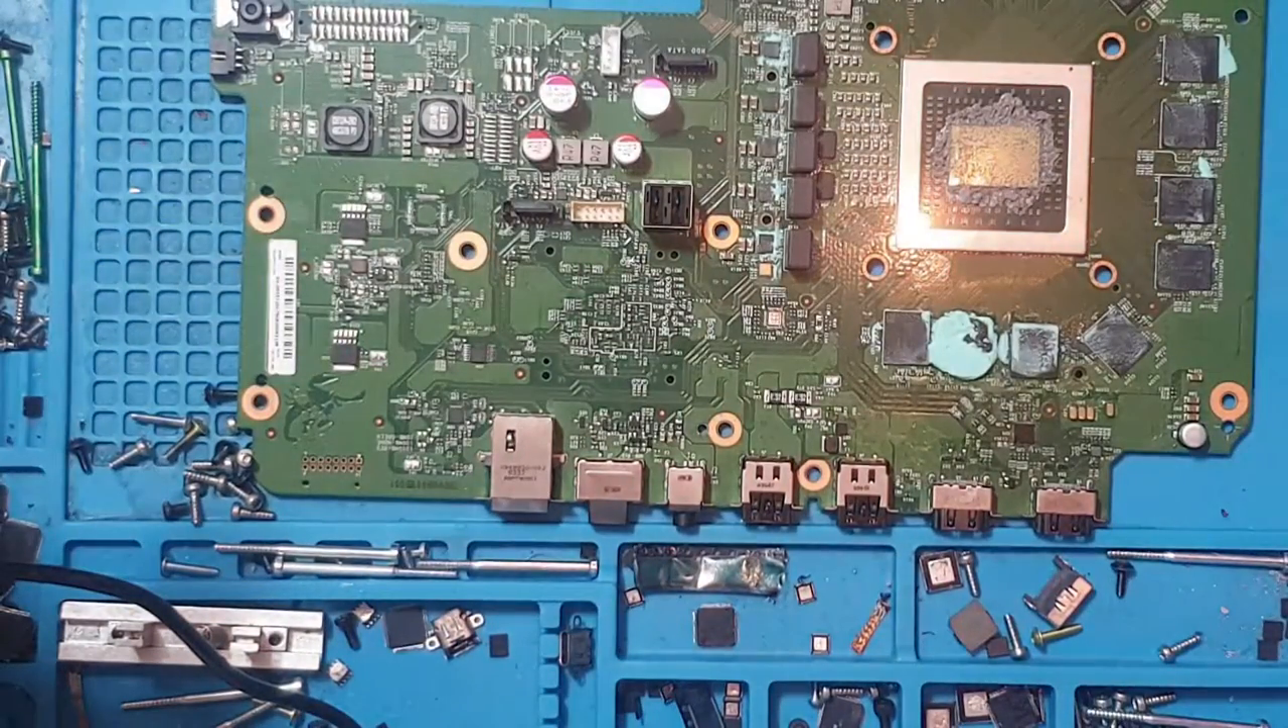So i've taken the console completely apart taken the board out.